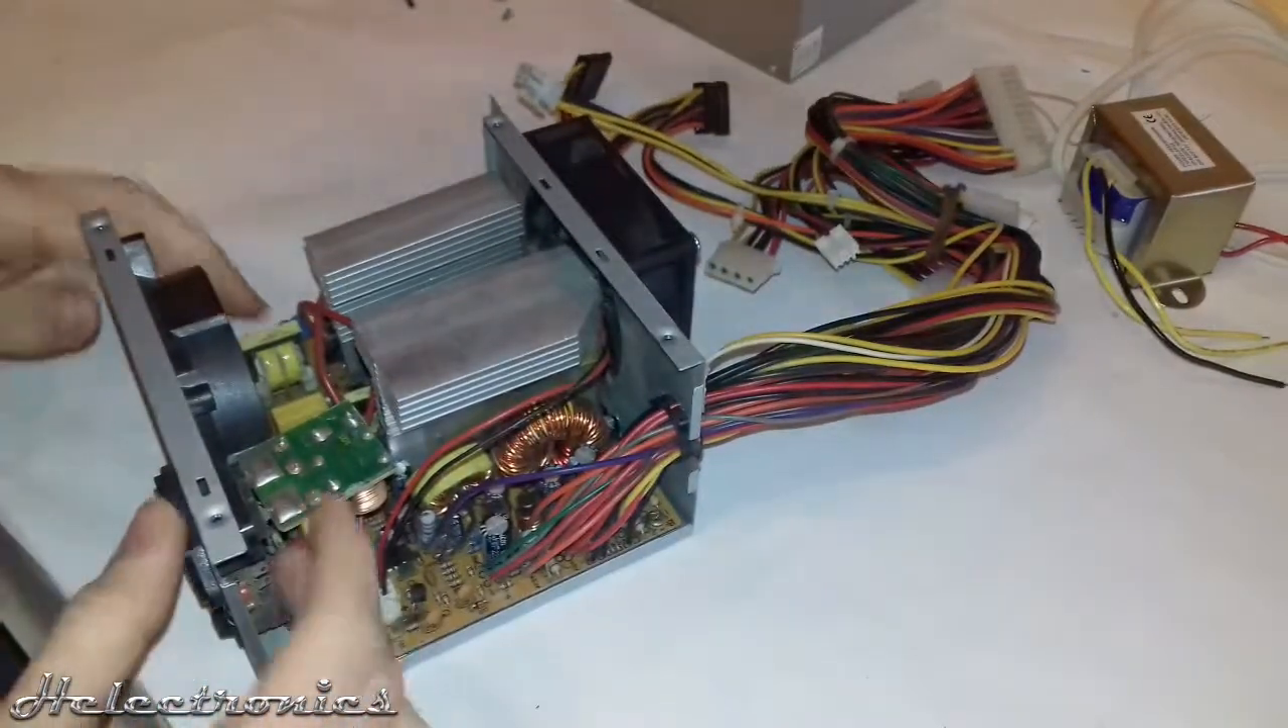Now that the box is open you can see the whole circuitry of the PSU.